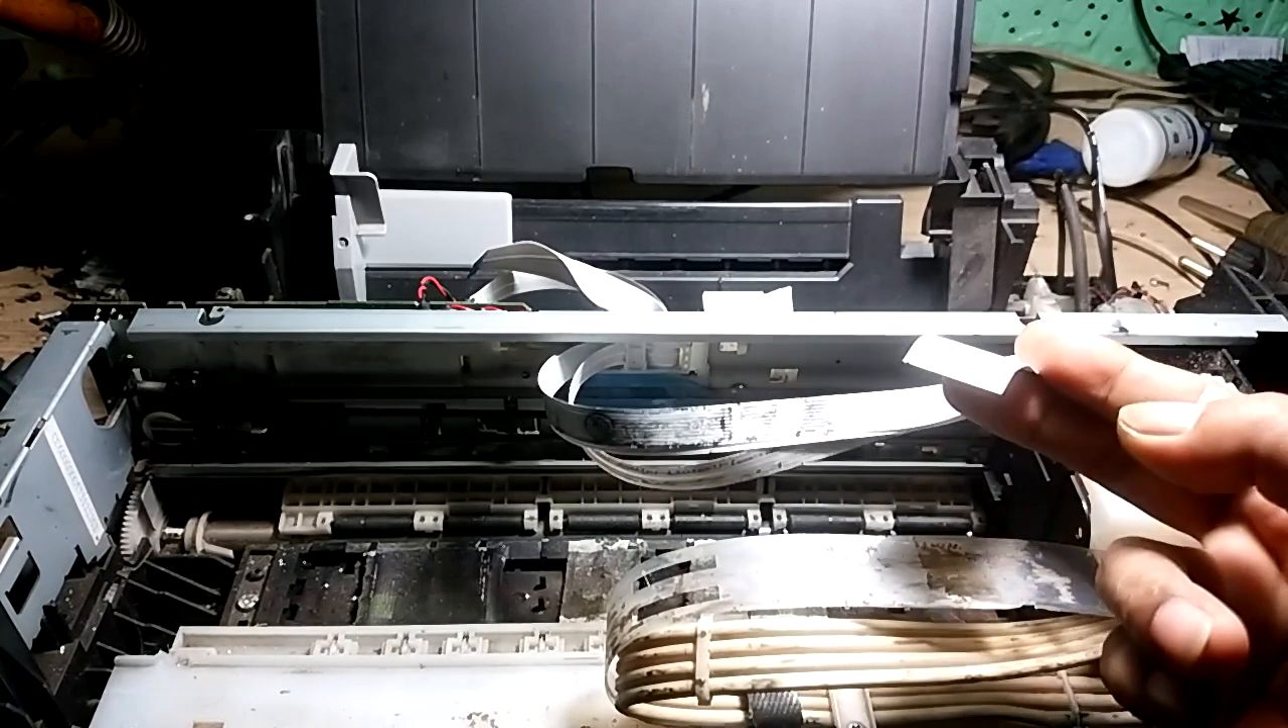Dan ini dalam kondisi kabel head belum terpasang.